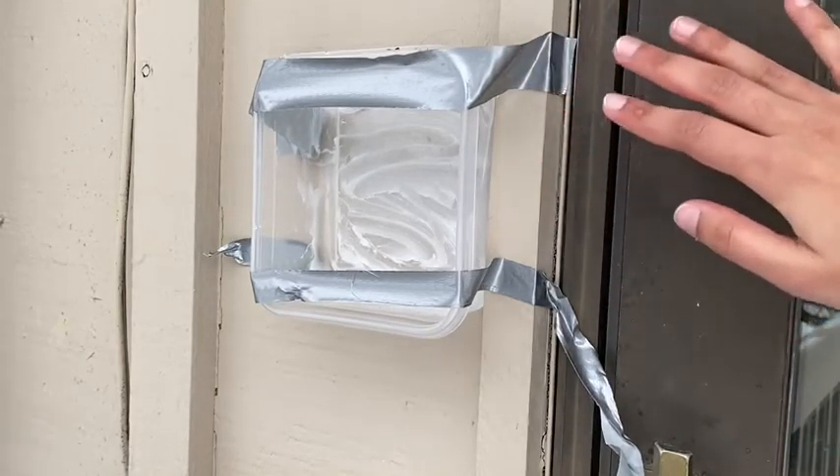Now you can see that I've stuck my container to the wall.